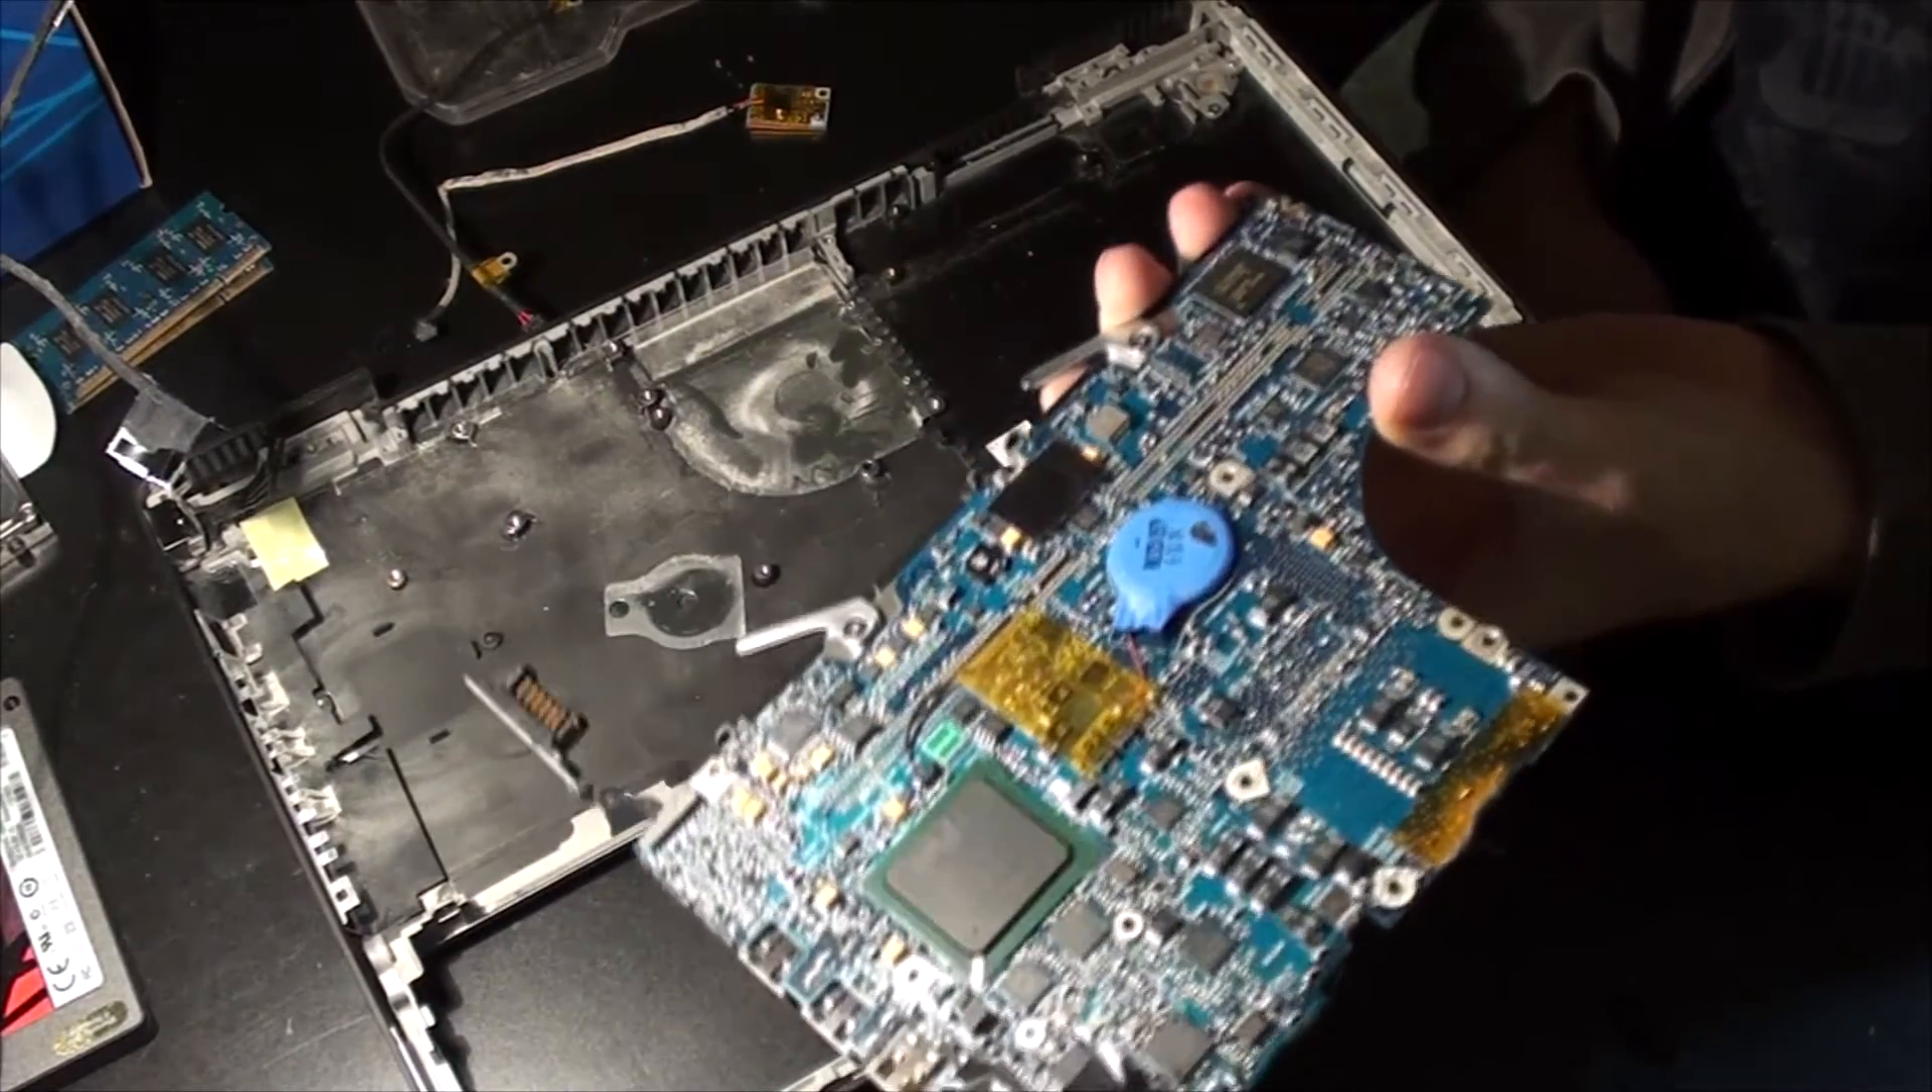Here's the motherboard out of it and everything.